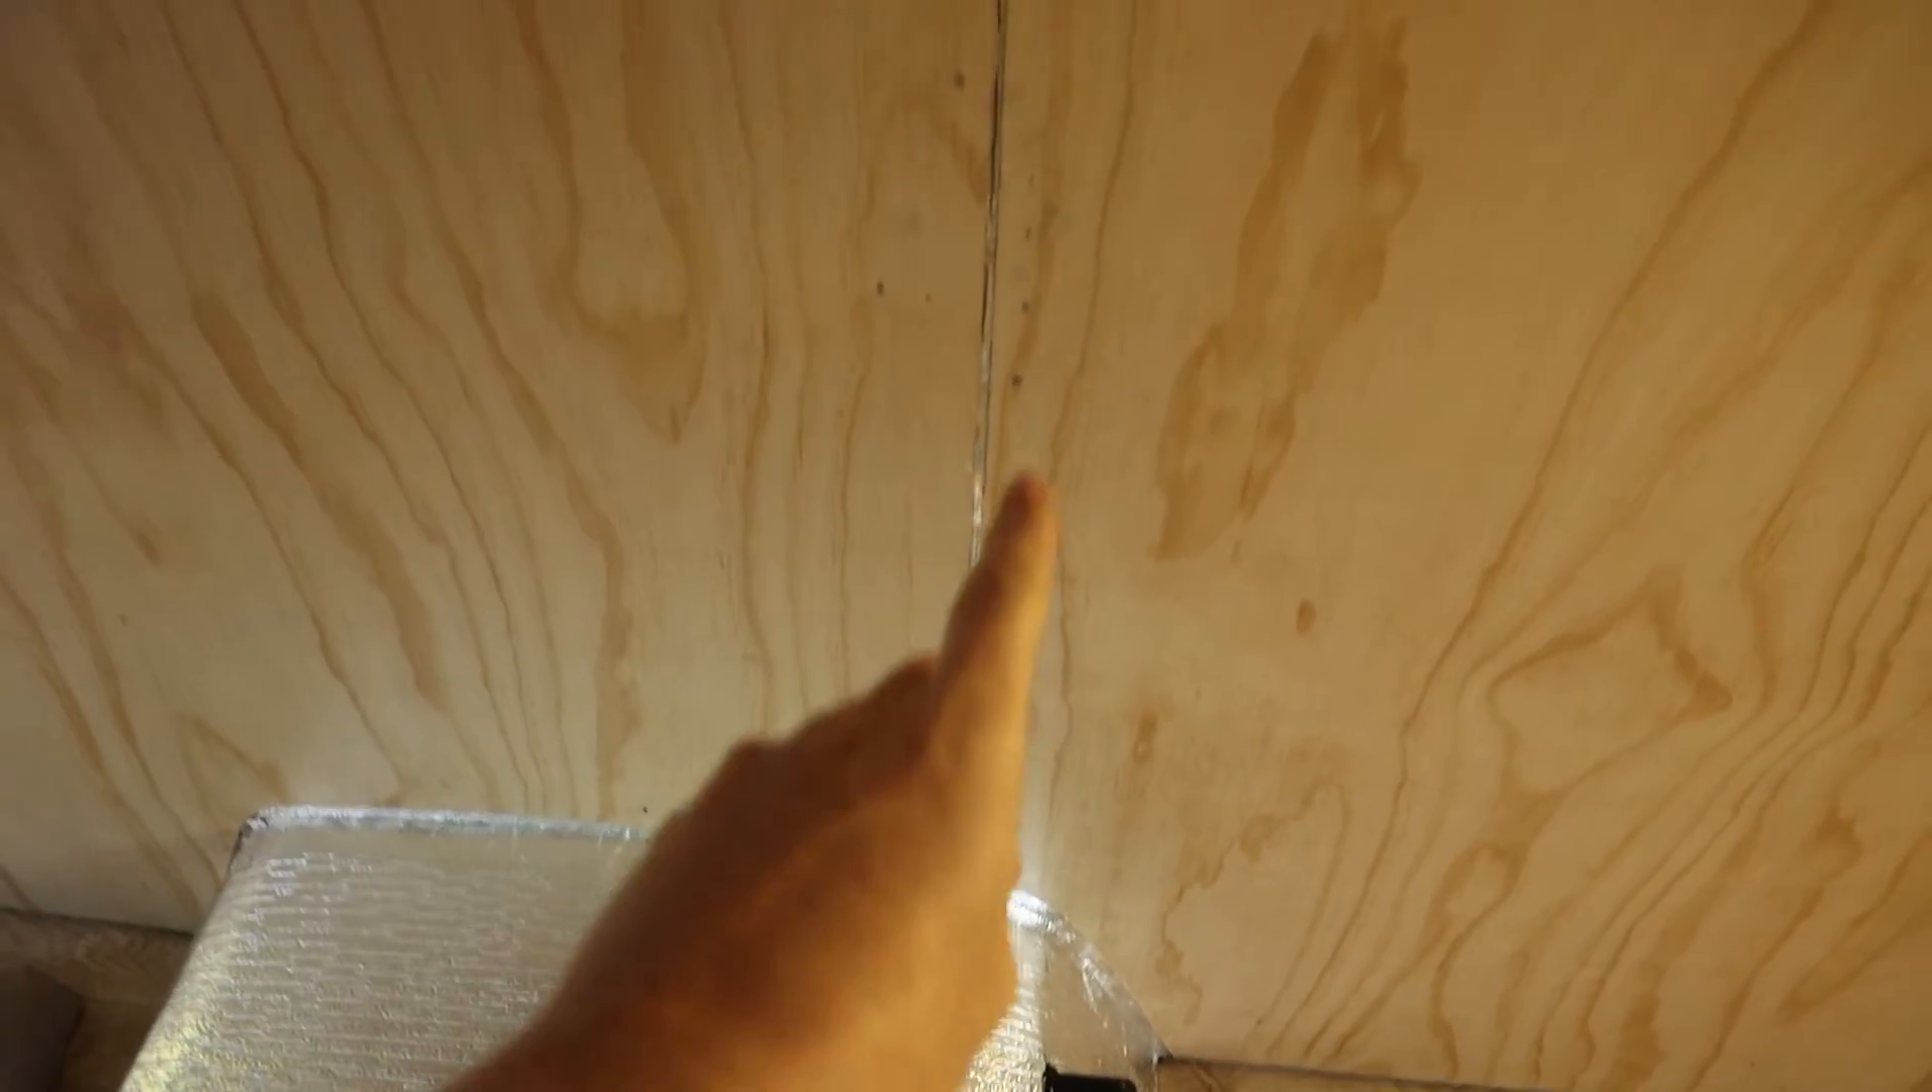There's a few gaps in between the sheets like this one here you can see there's quite a big gap there.